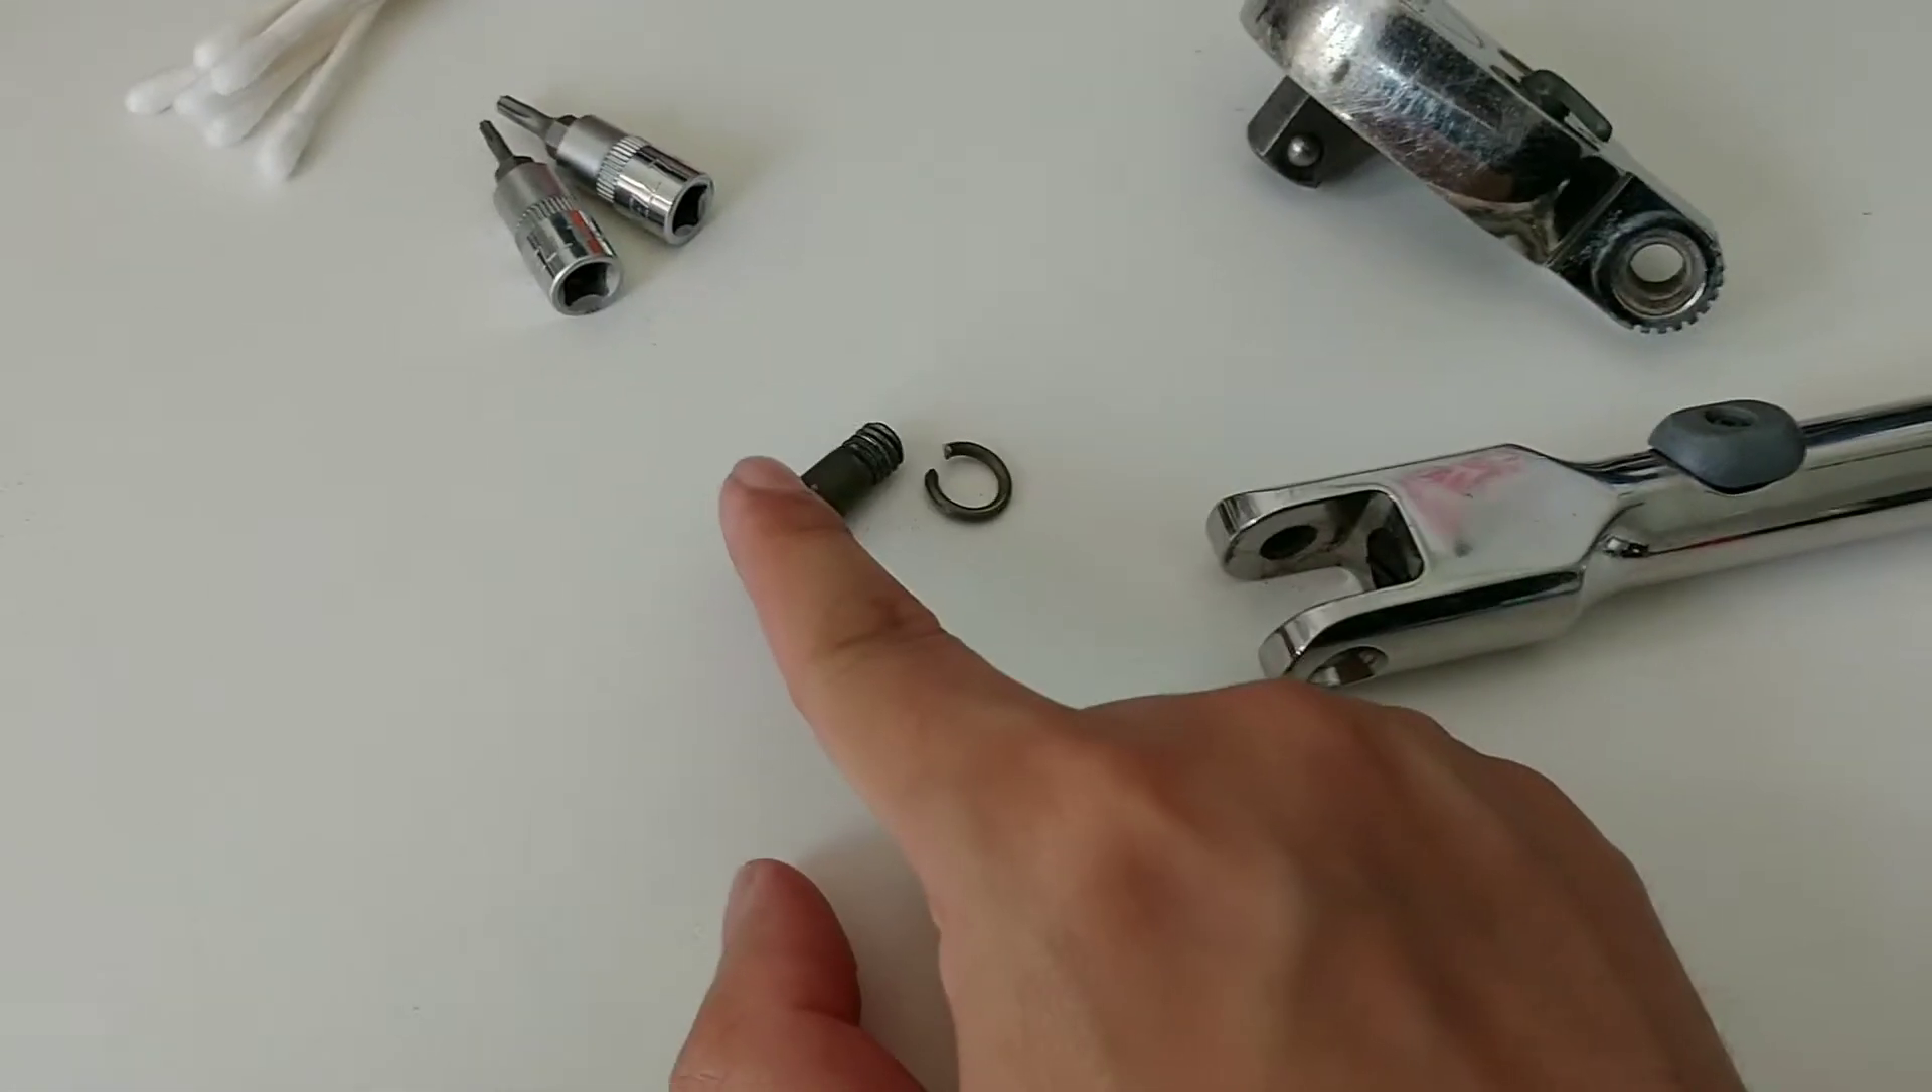So now that the joint screw is removed you can easily see how the two parts separate.